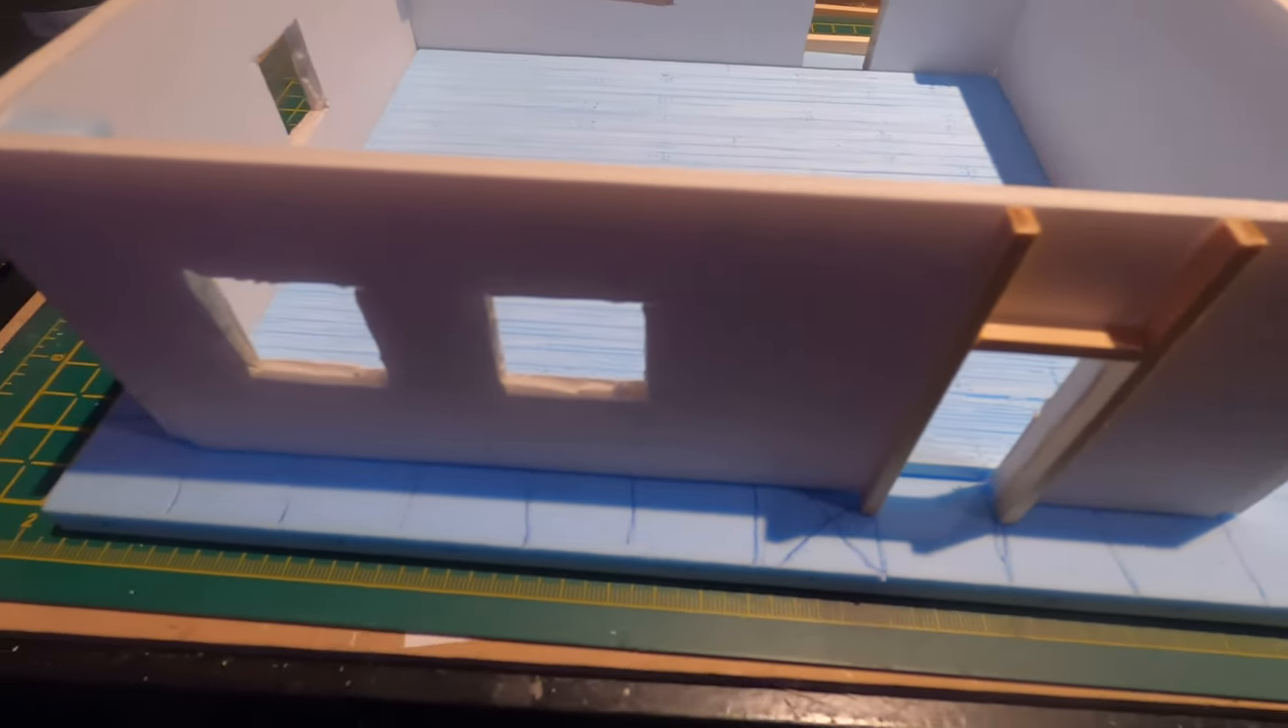And as you can see here I already put on some 5 by 3 millimeter wood.